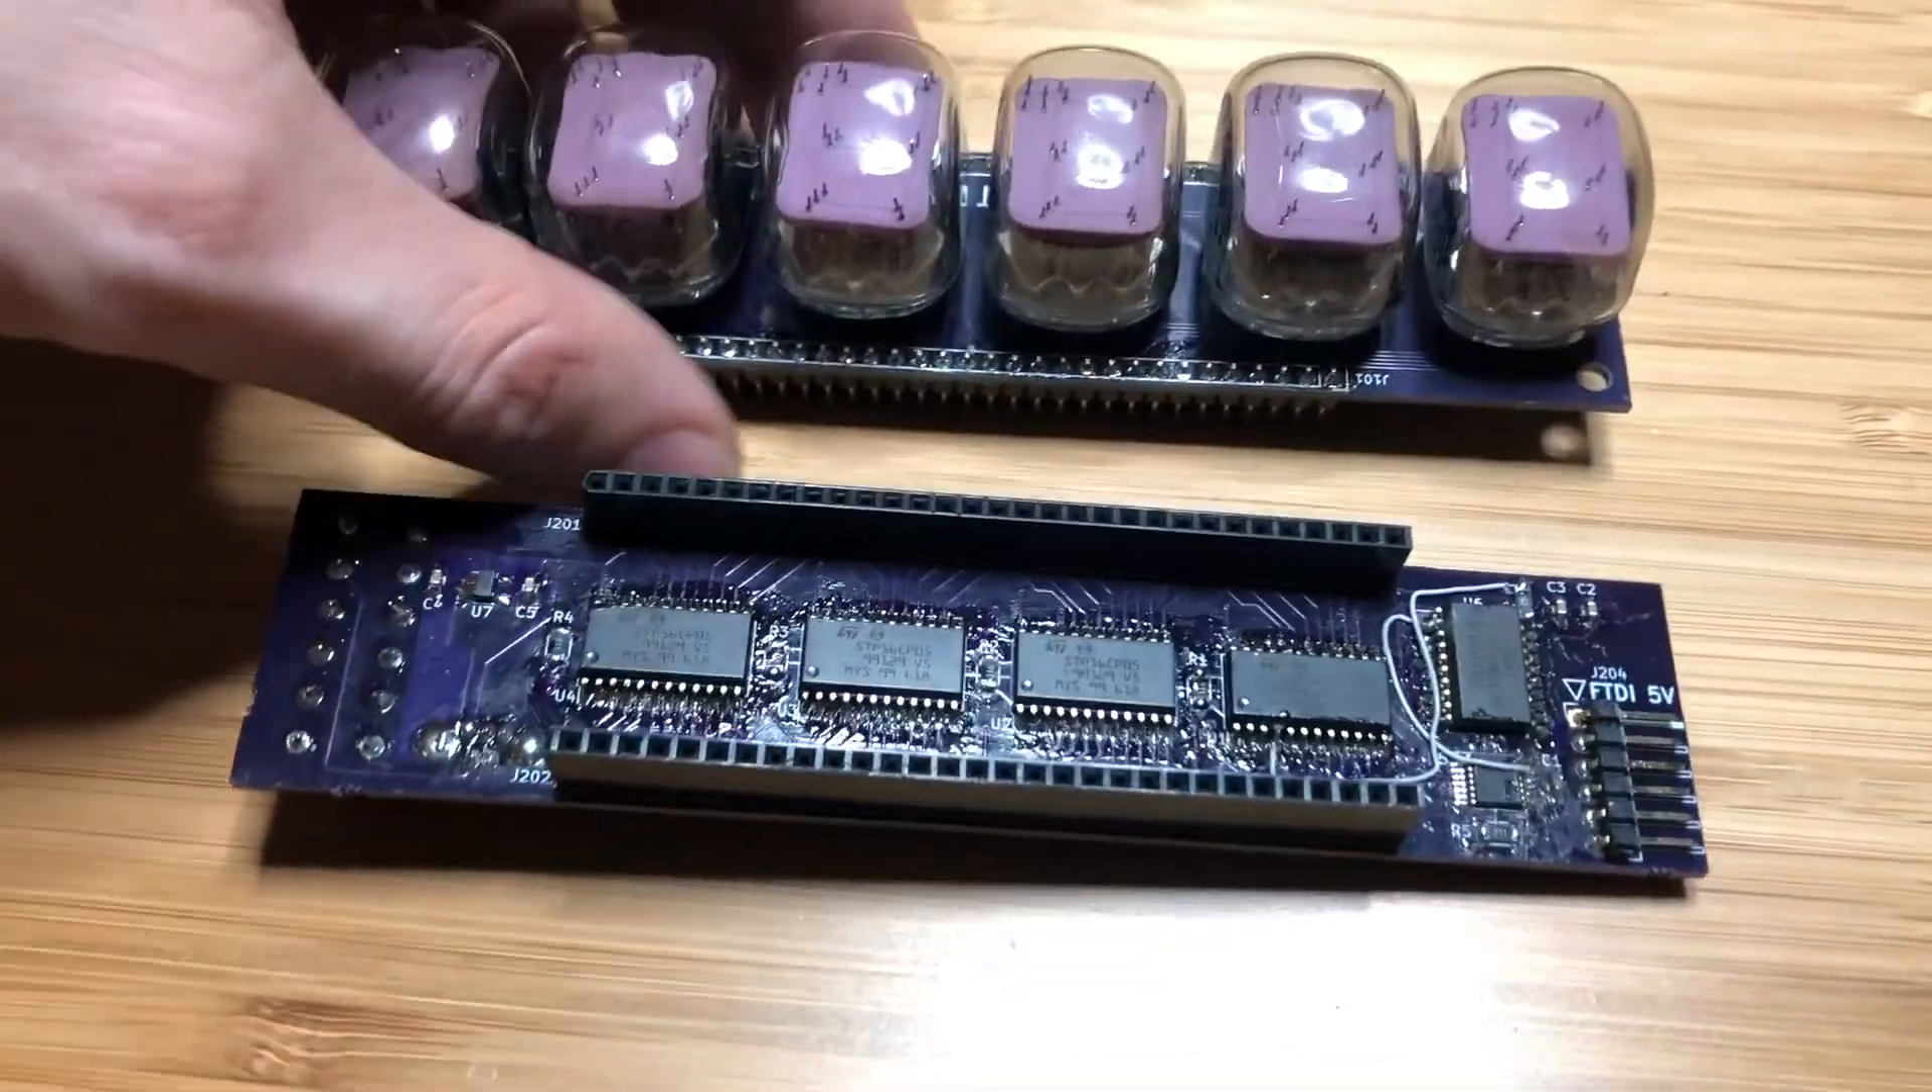Okay, so we've taken apart the two boards.